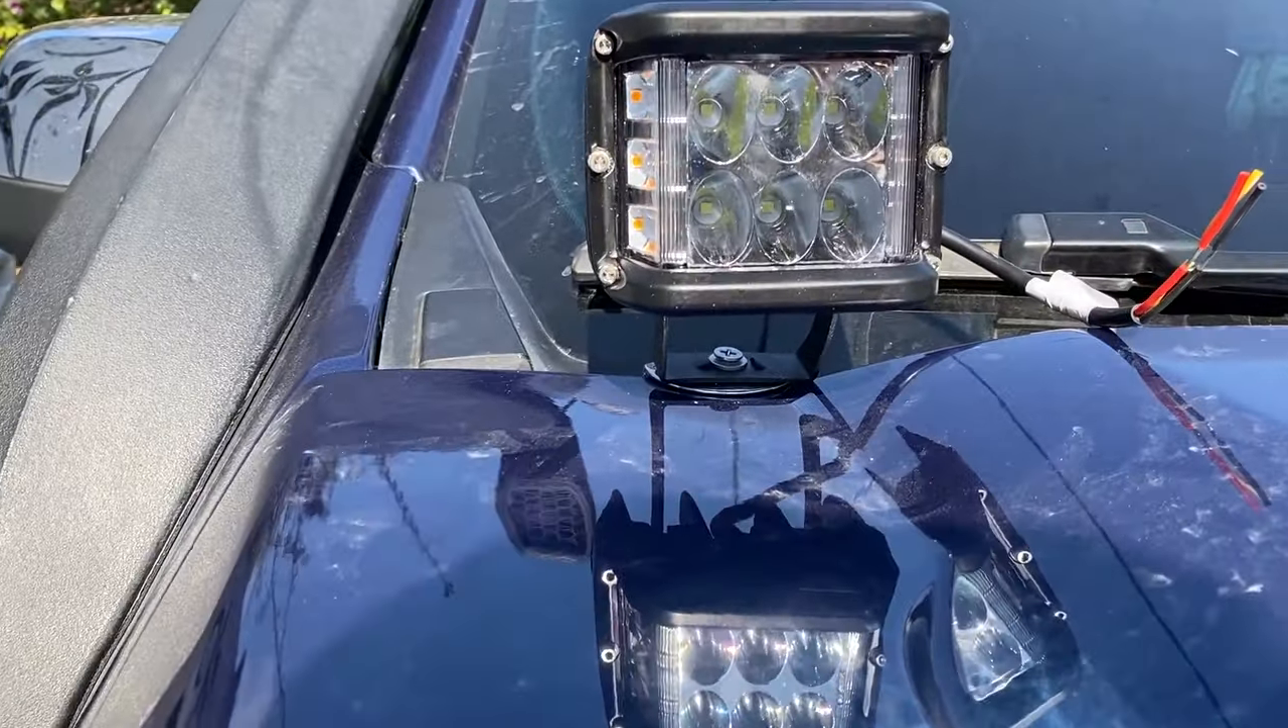Şu anda kaput üstündeki ledleri de taktık. Sadece bağlantıları eksik.